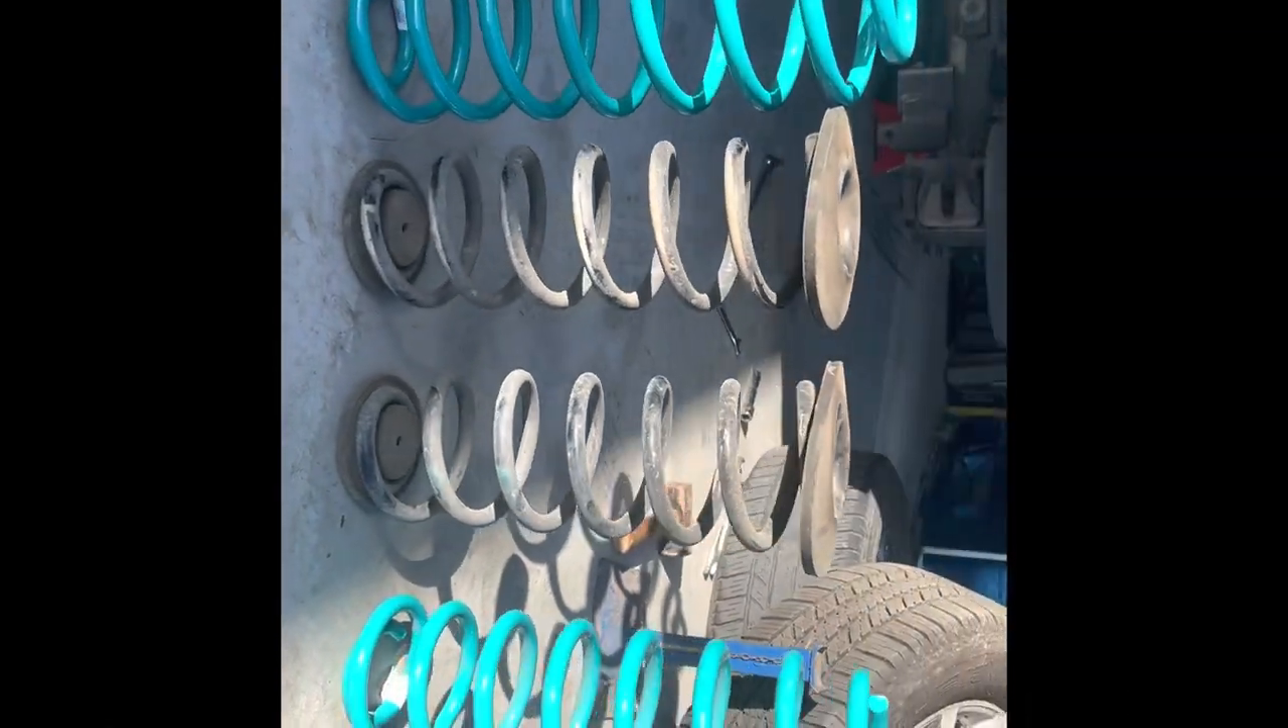There's the springs removed from the car, the old and obviously the new on the outside.